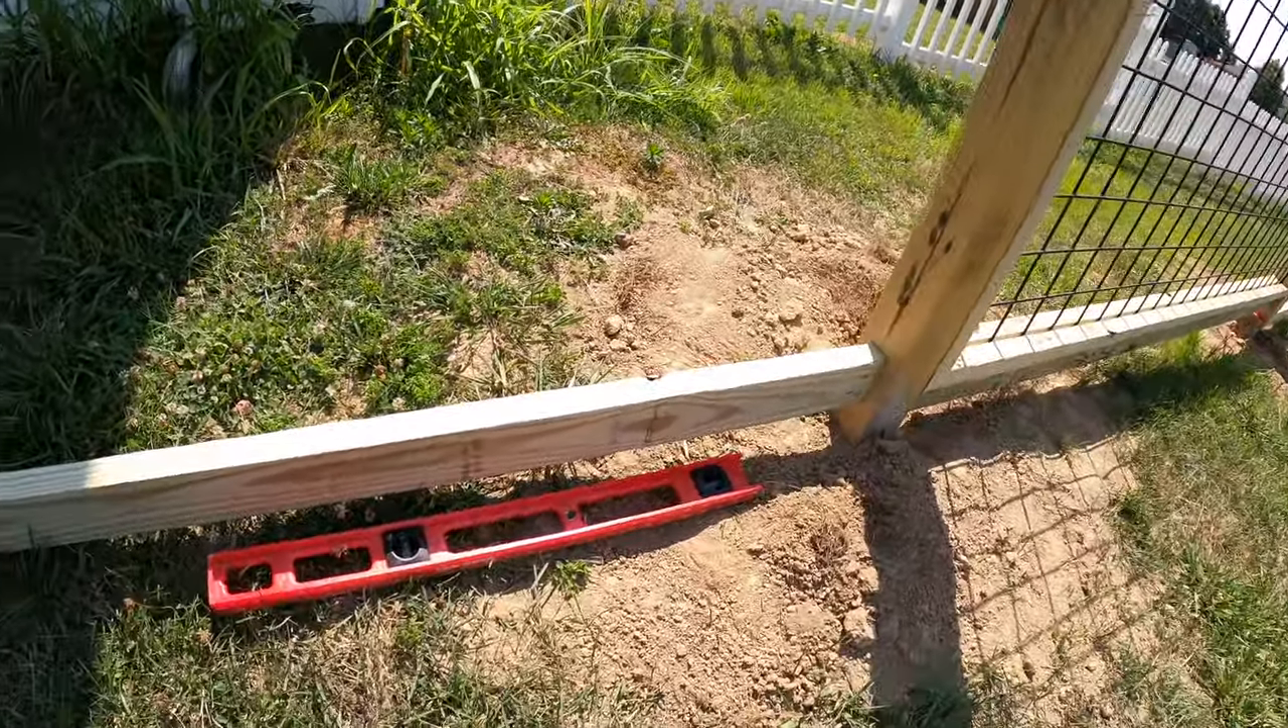Okay so I'm on the final panel here just installed my uh rot board so that measurement was uh 93 and five eighths so it went in pretty well.